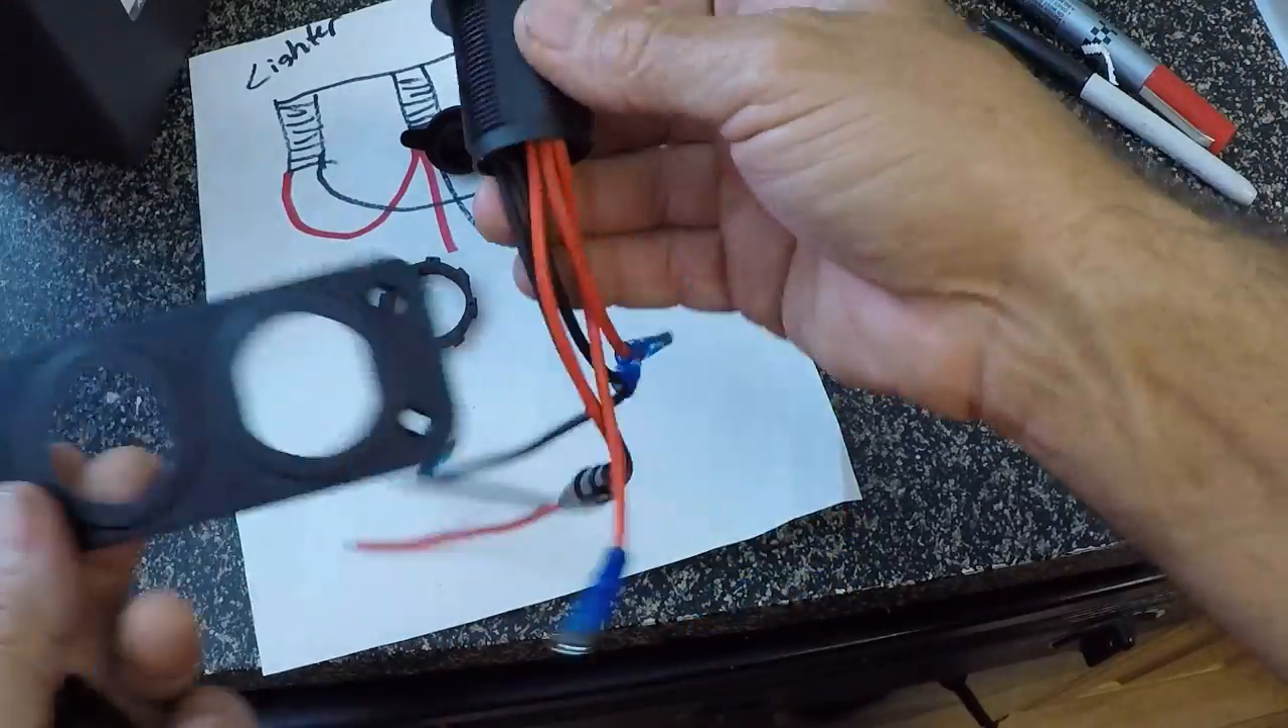Take those connectors off, out of the housing, there's my USB connector. Got that removed off of the plate.